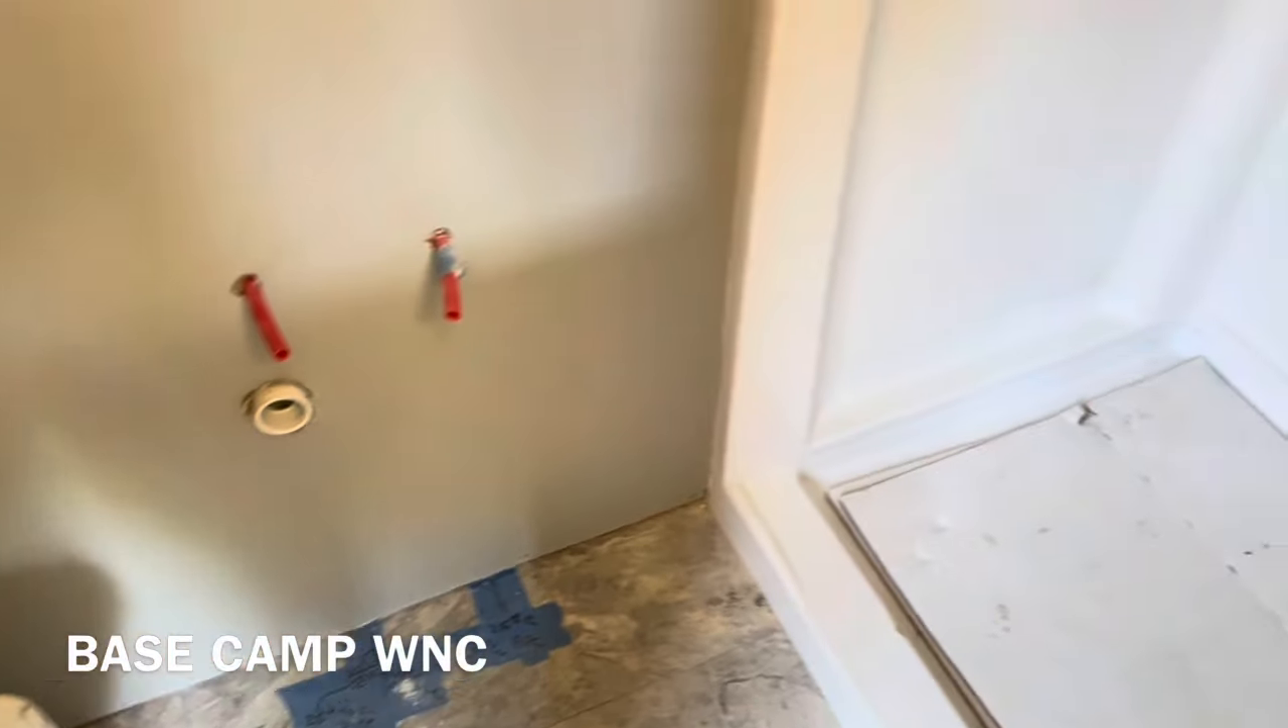Since I showed everybody, there is sheetrock in the bathroom, and it's up.